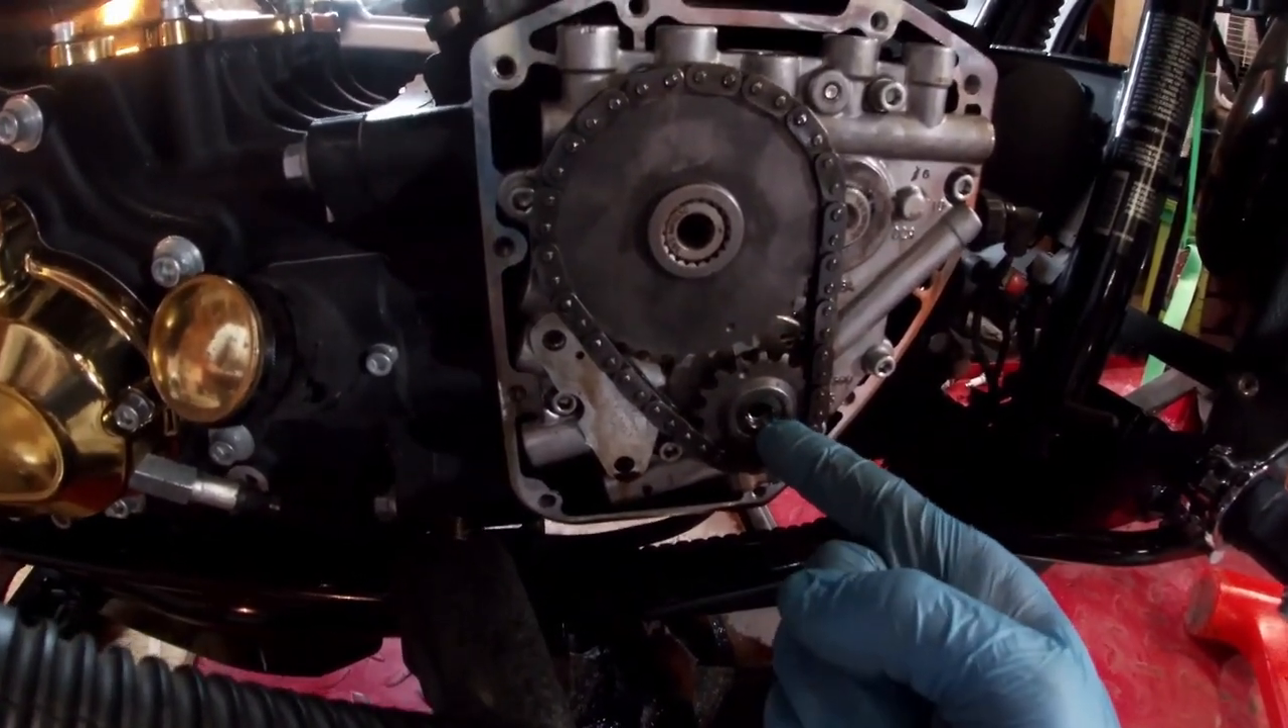Okay, so now I've reassembled the sprockets on there with the chain this time.